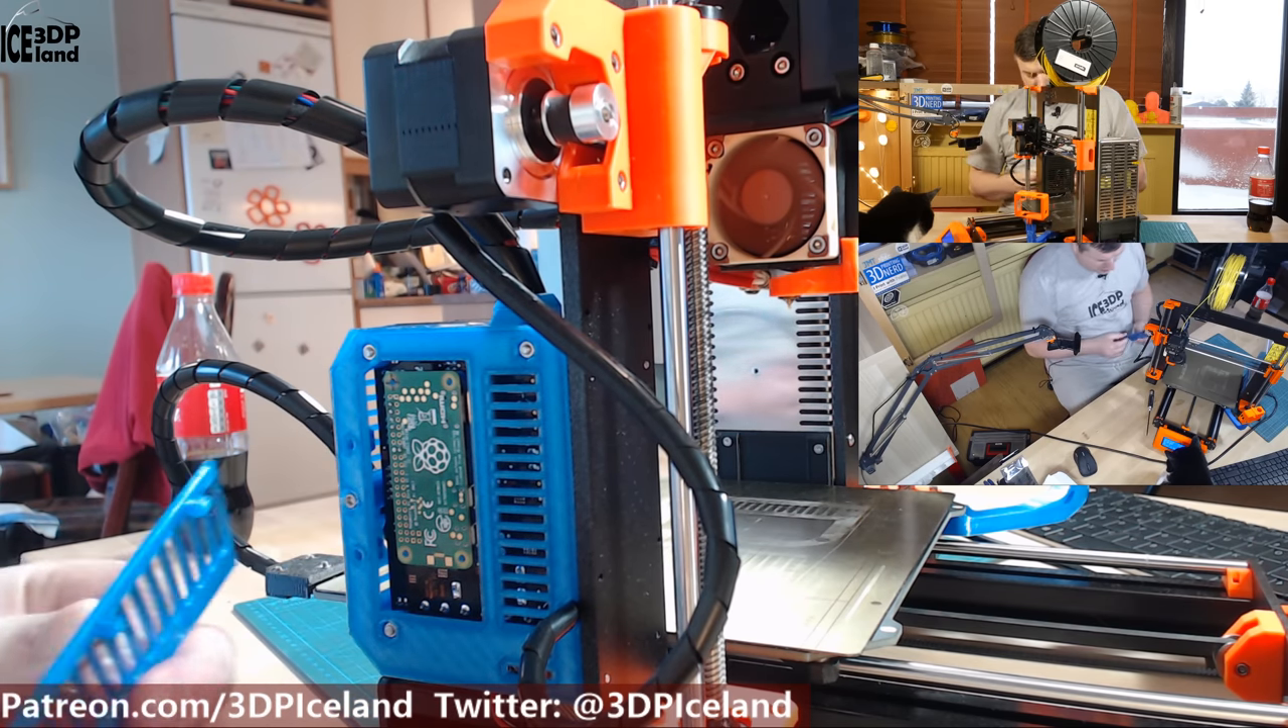So now basically the last thing to do is is to put on the cover.